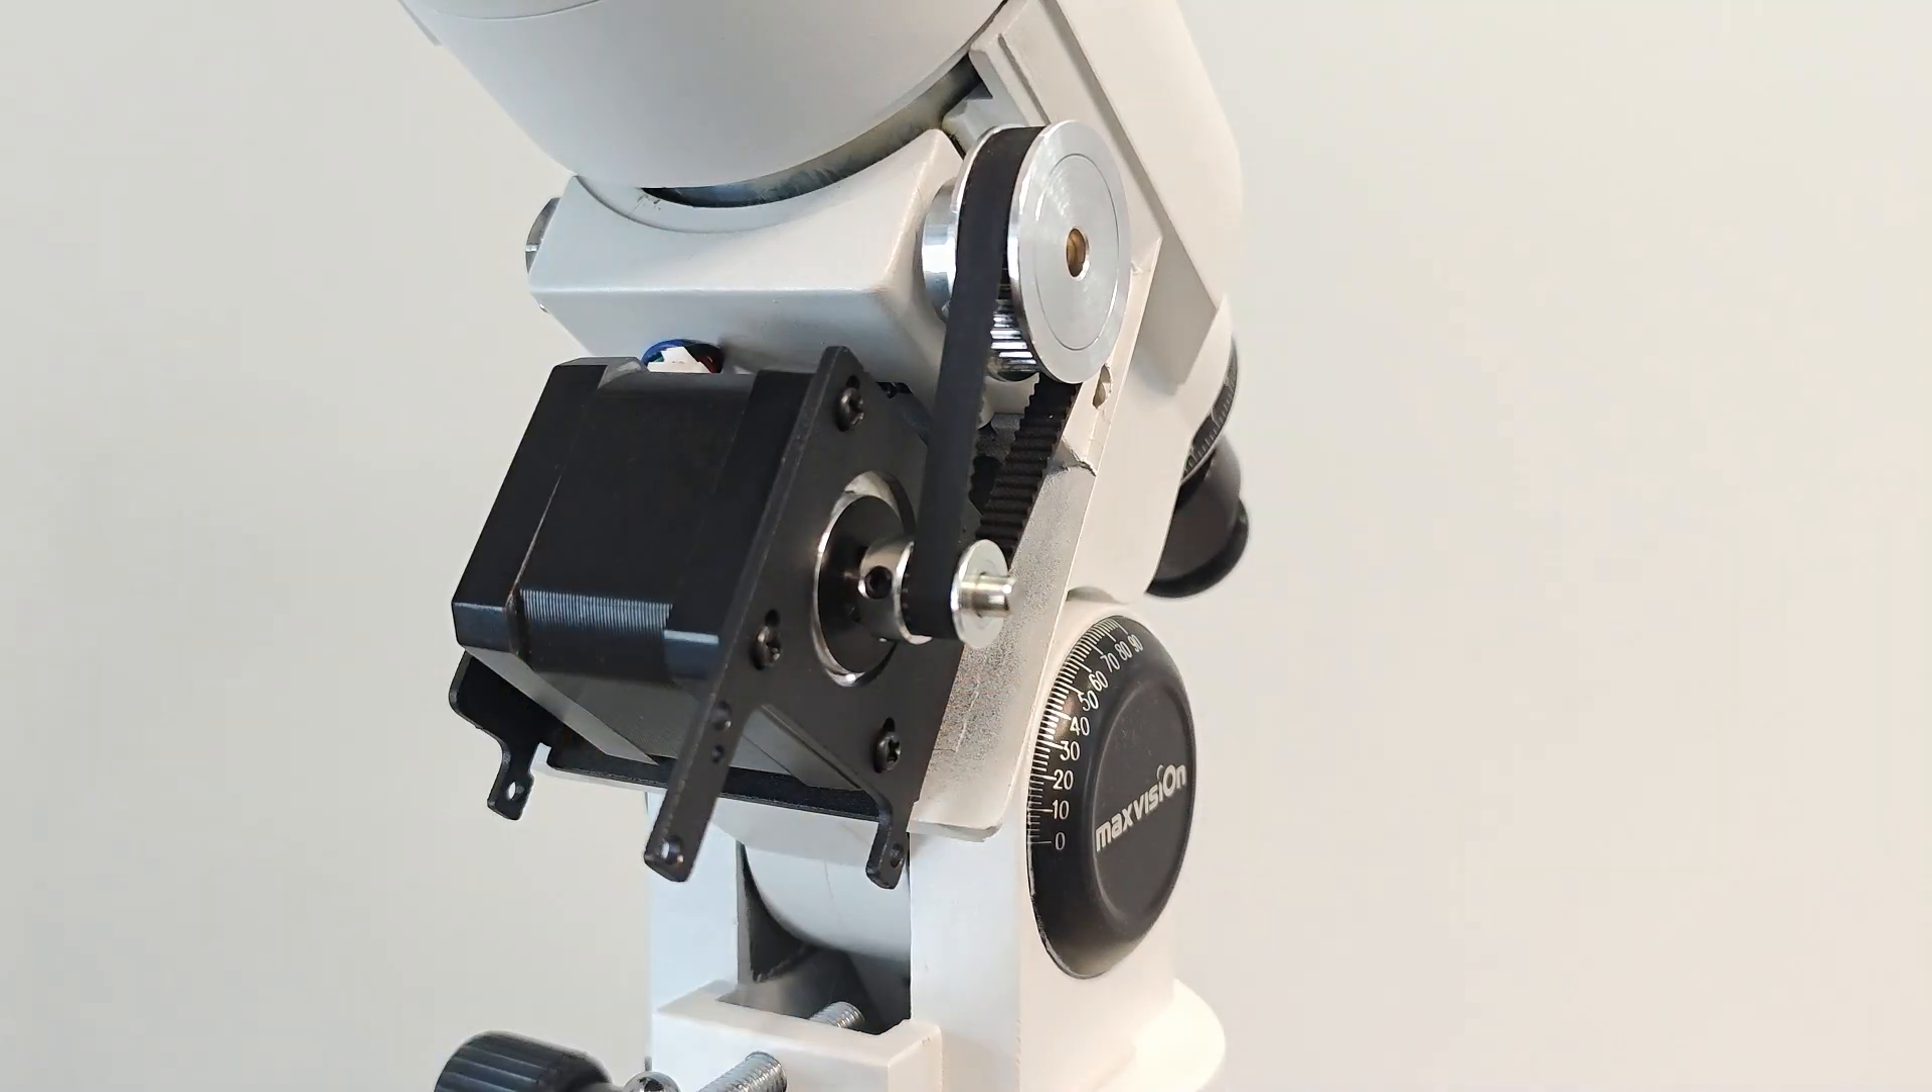At this point, the installation of the right ascension motor is completed.